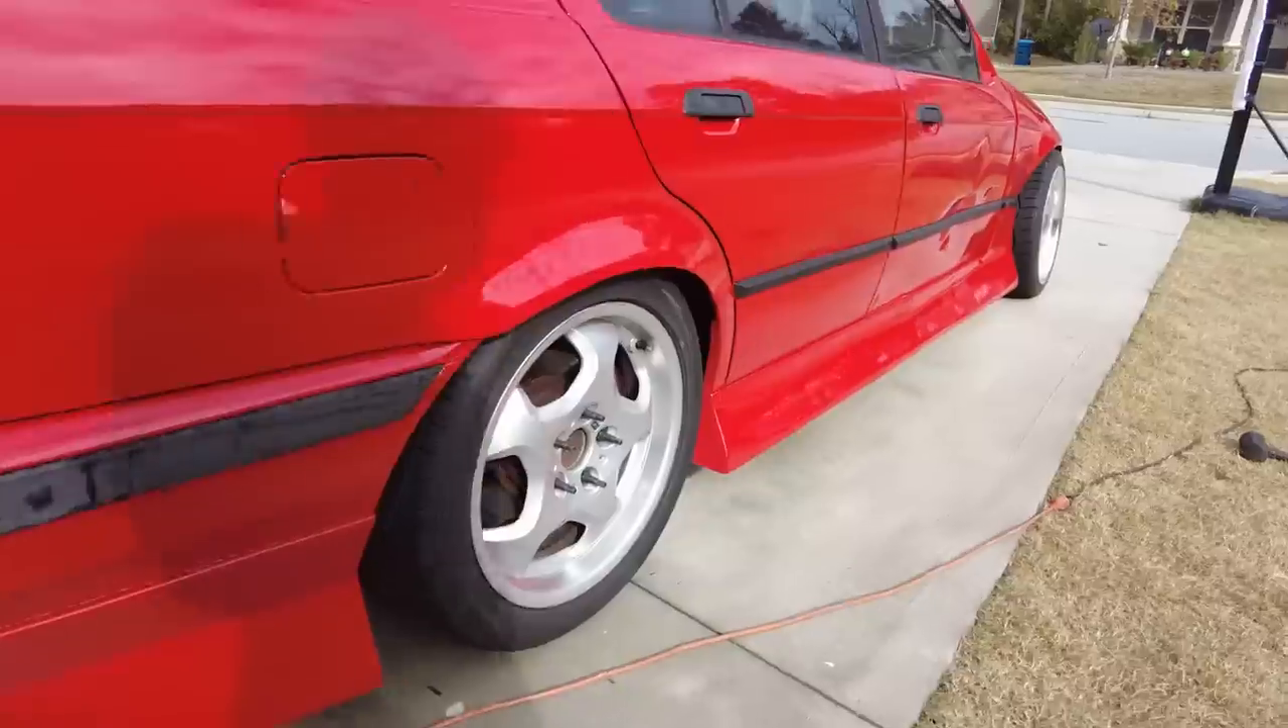Uh so need another corner piece but i got trim on as you know best i can and it's actually starting to look like a regular e36 now.